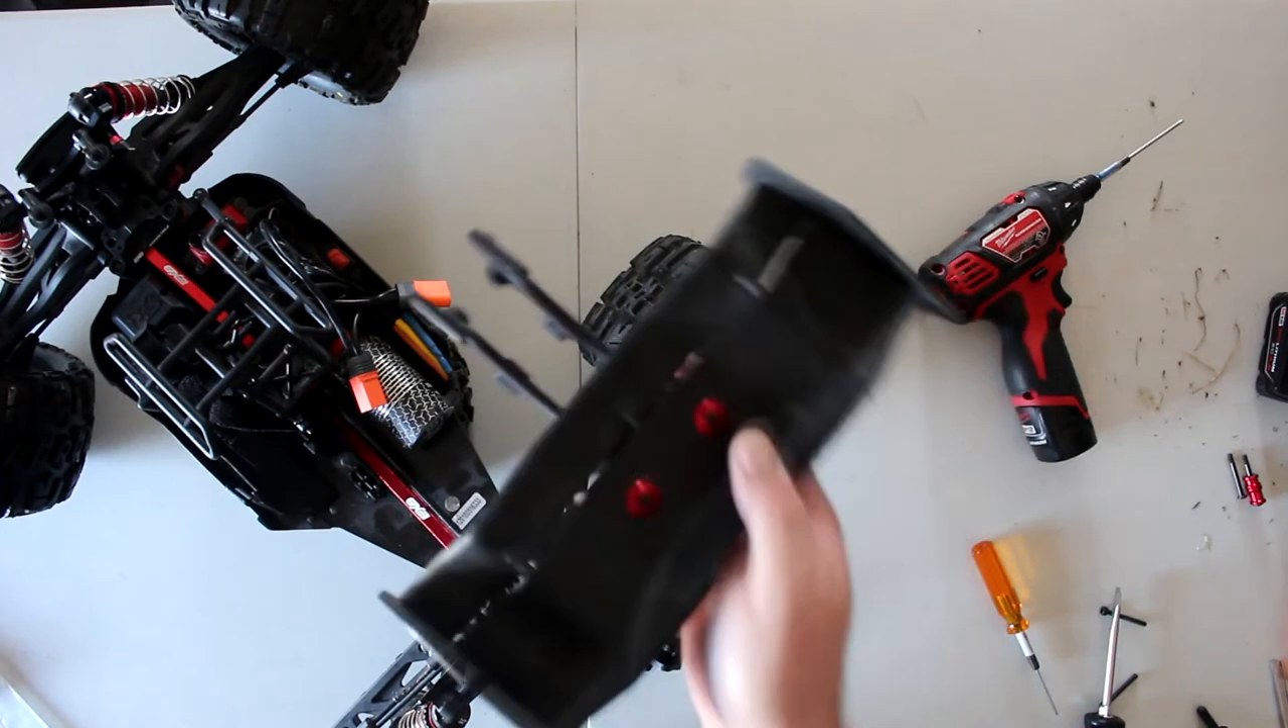And we have our wing off.